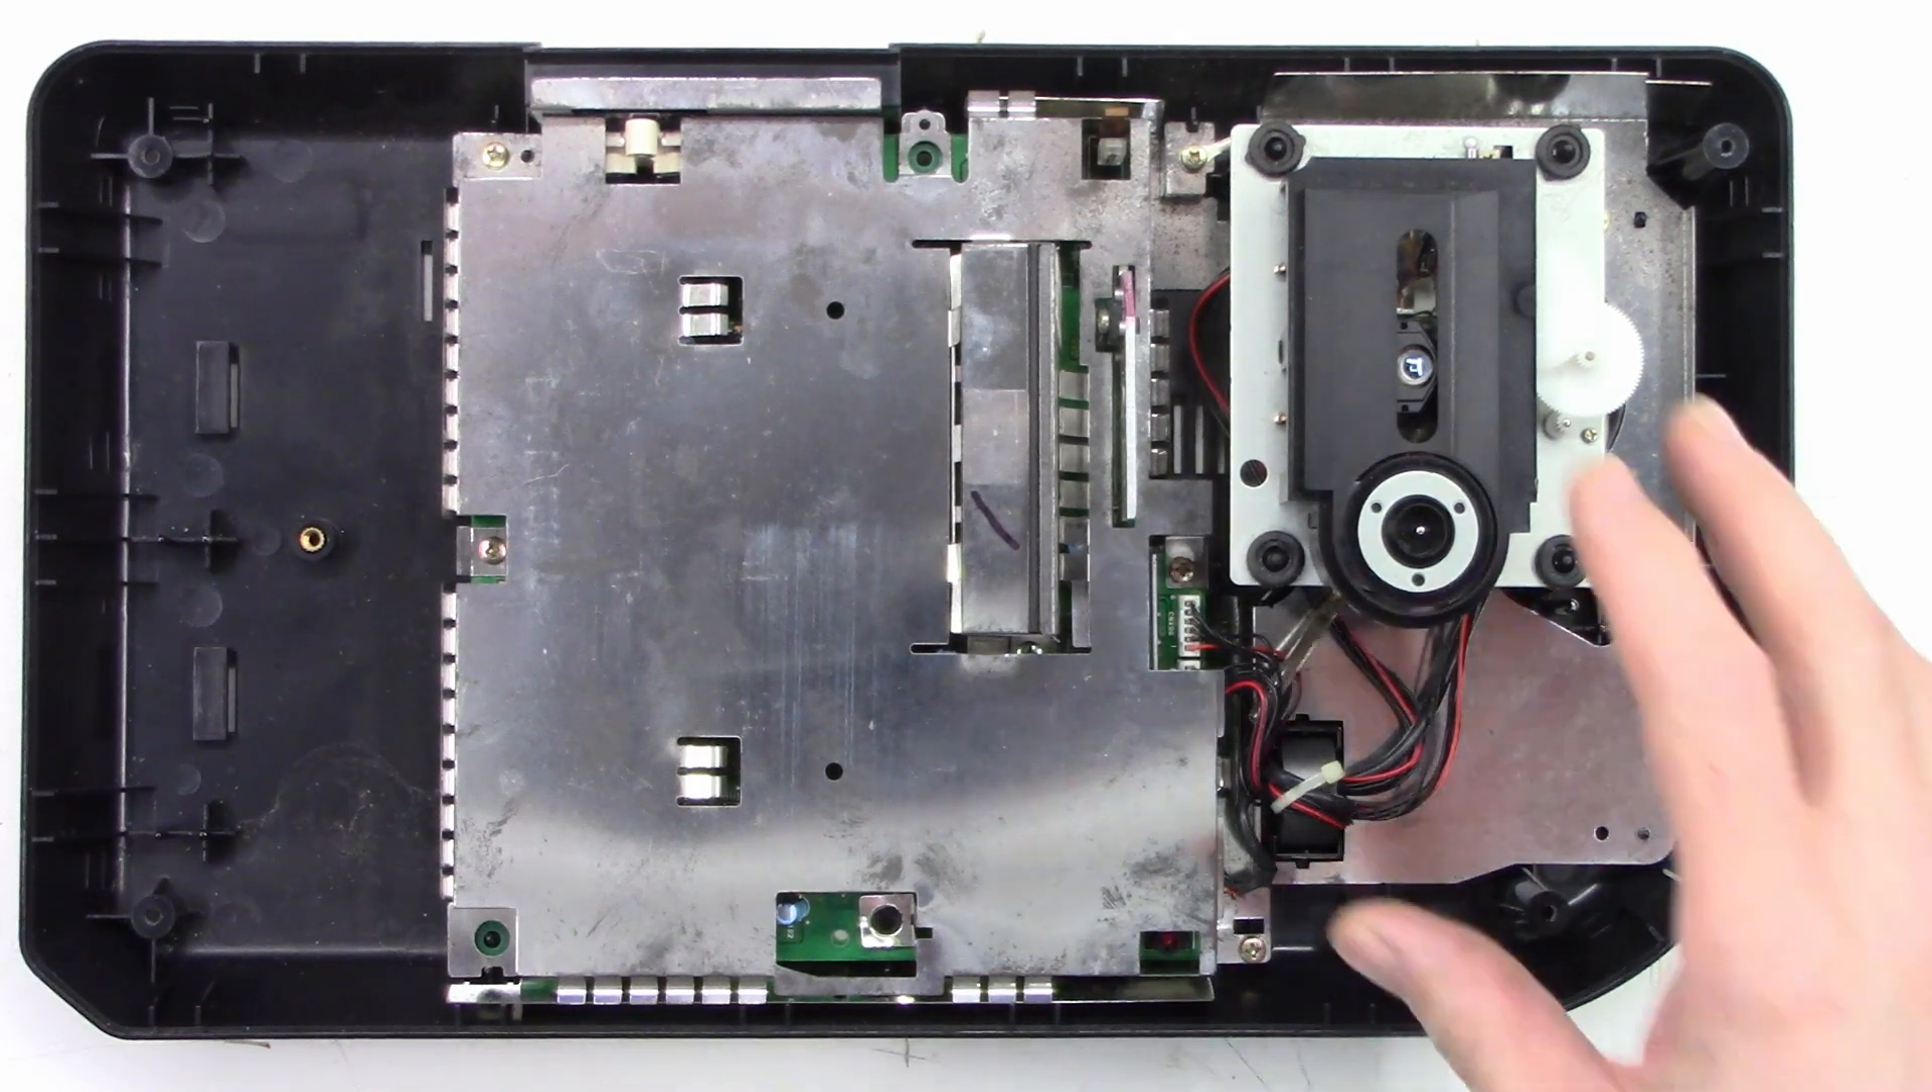I still have these metal shields I need to get out of the way.